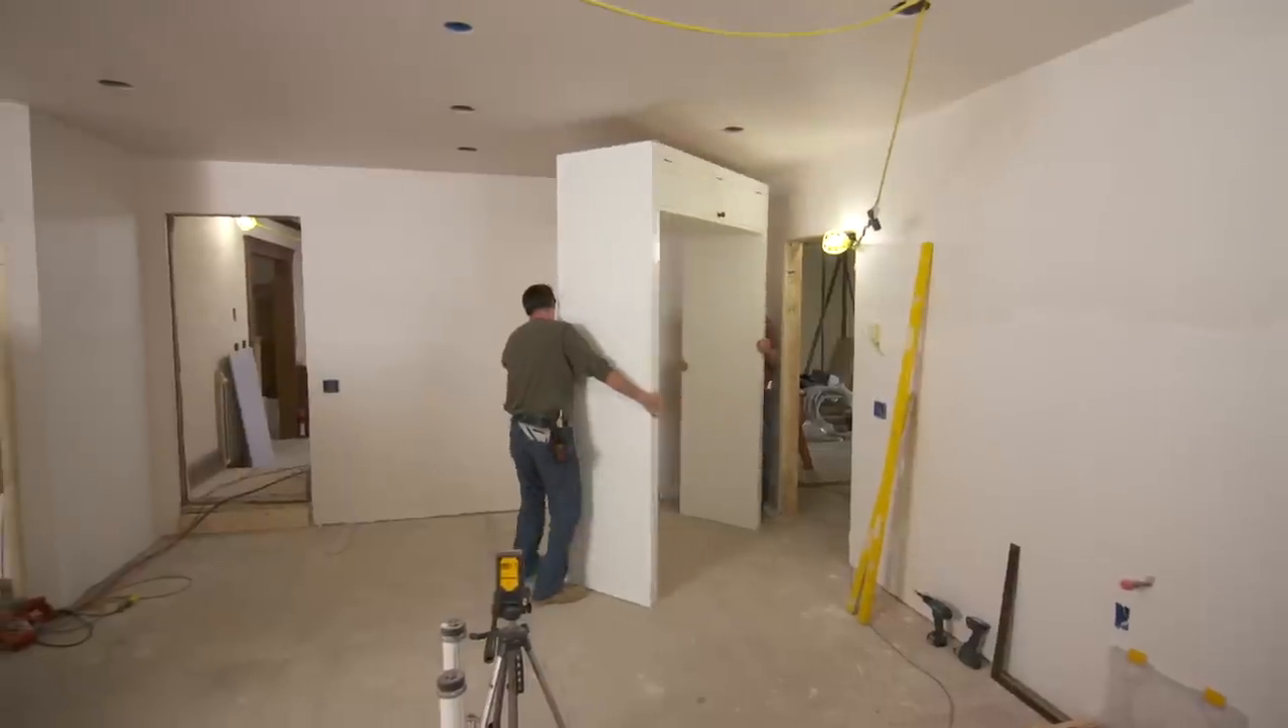So we do not have down the finished floor yet, just the subfloor.